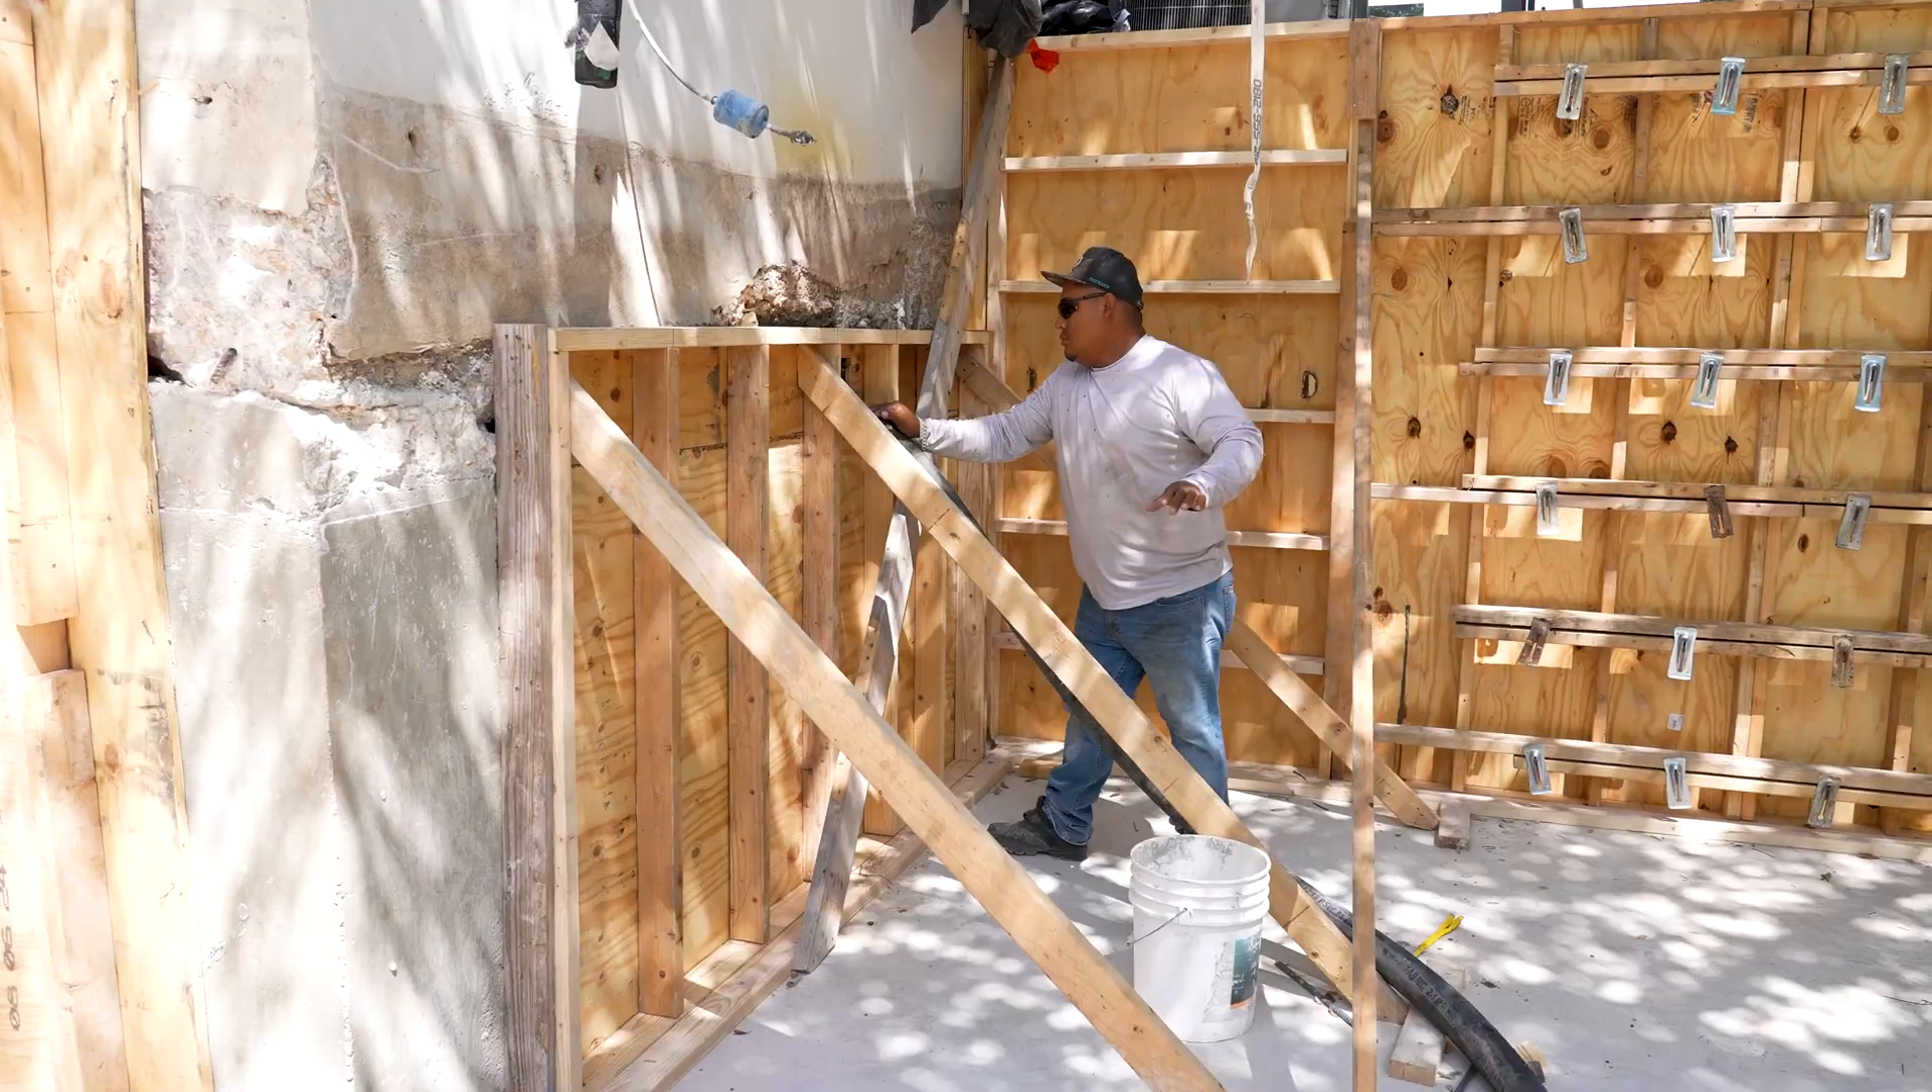Moving over to here this was the next part of our day is we got all of our forms up on the existing foundation.